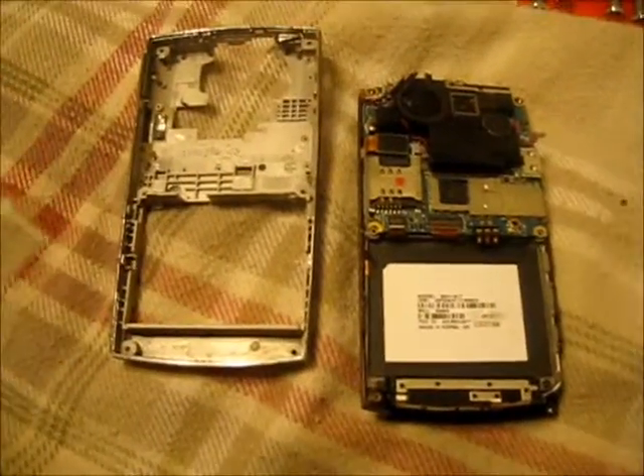Okay I got the back off and now I'm looking at the circuit board and what you want to do is you want to pry this piece off.